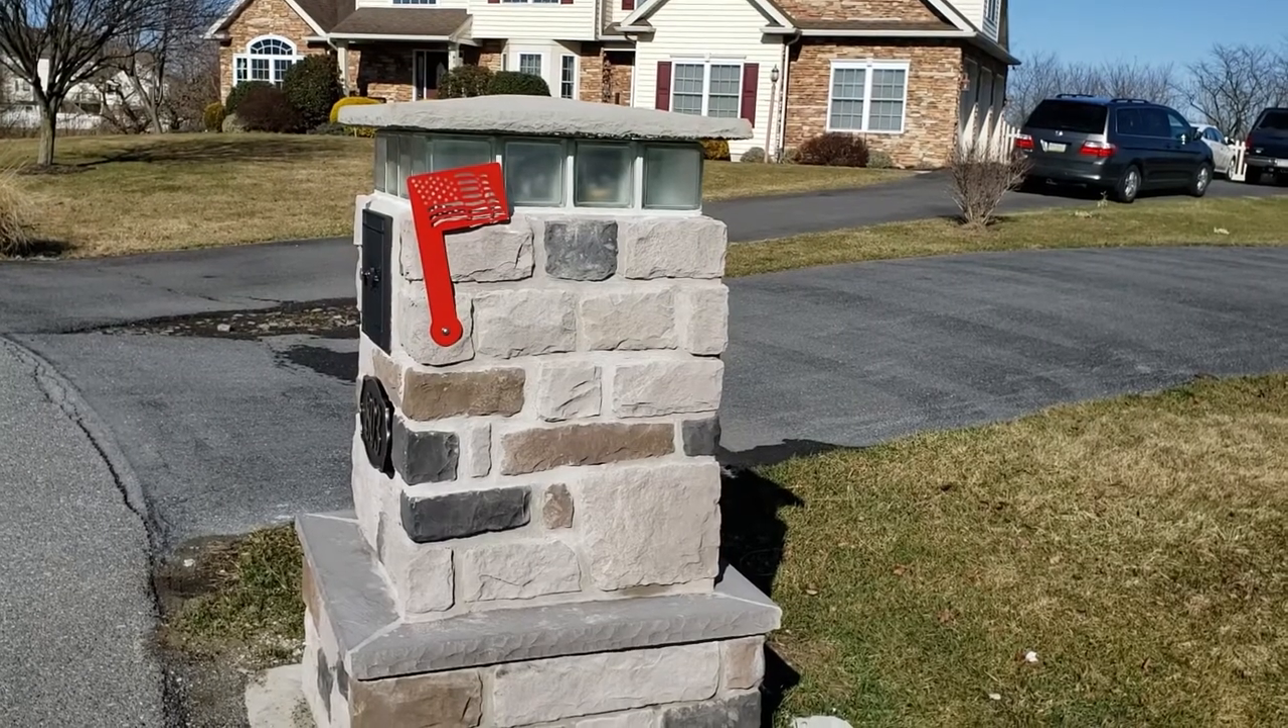The flag's installed and we're sending out some mail here today.